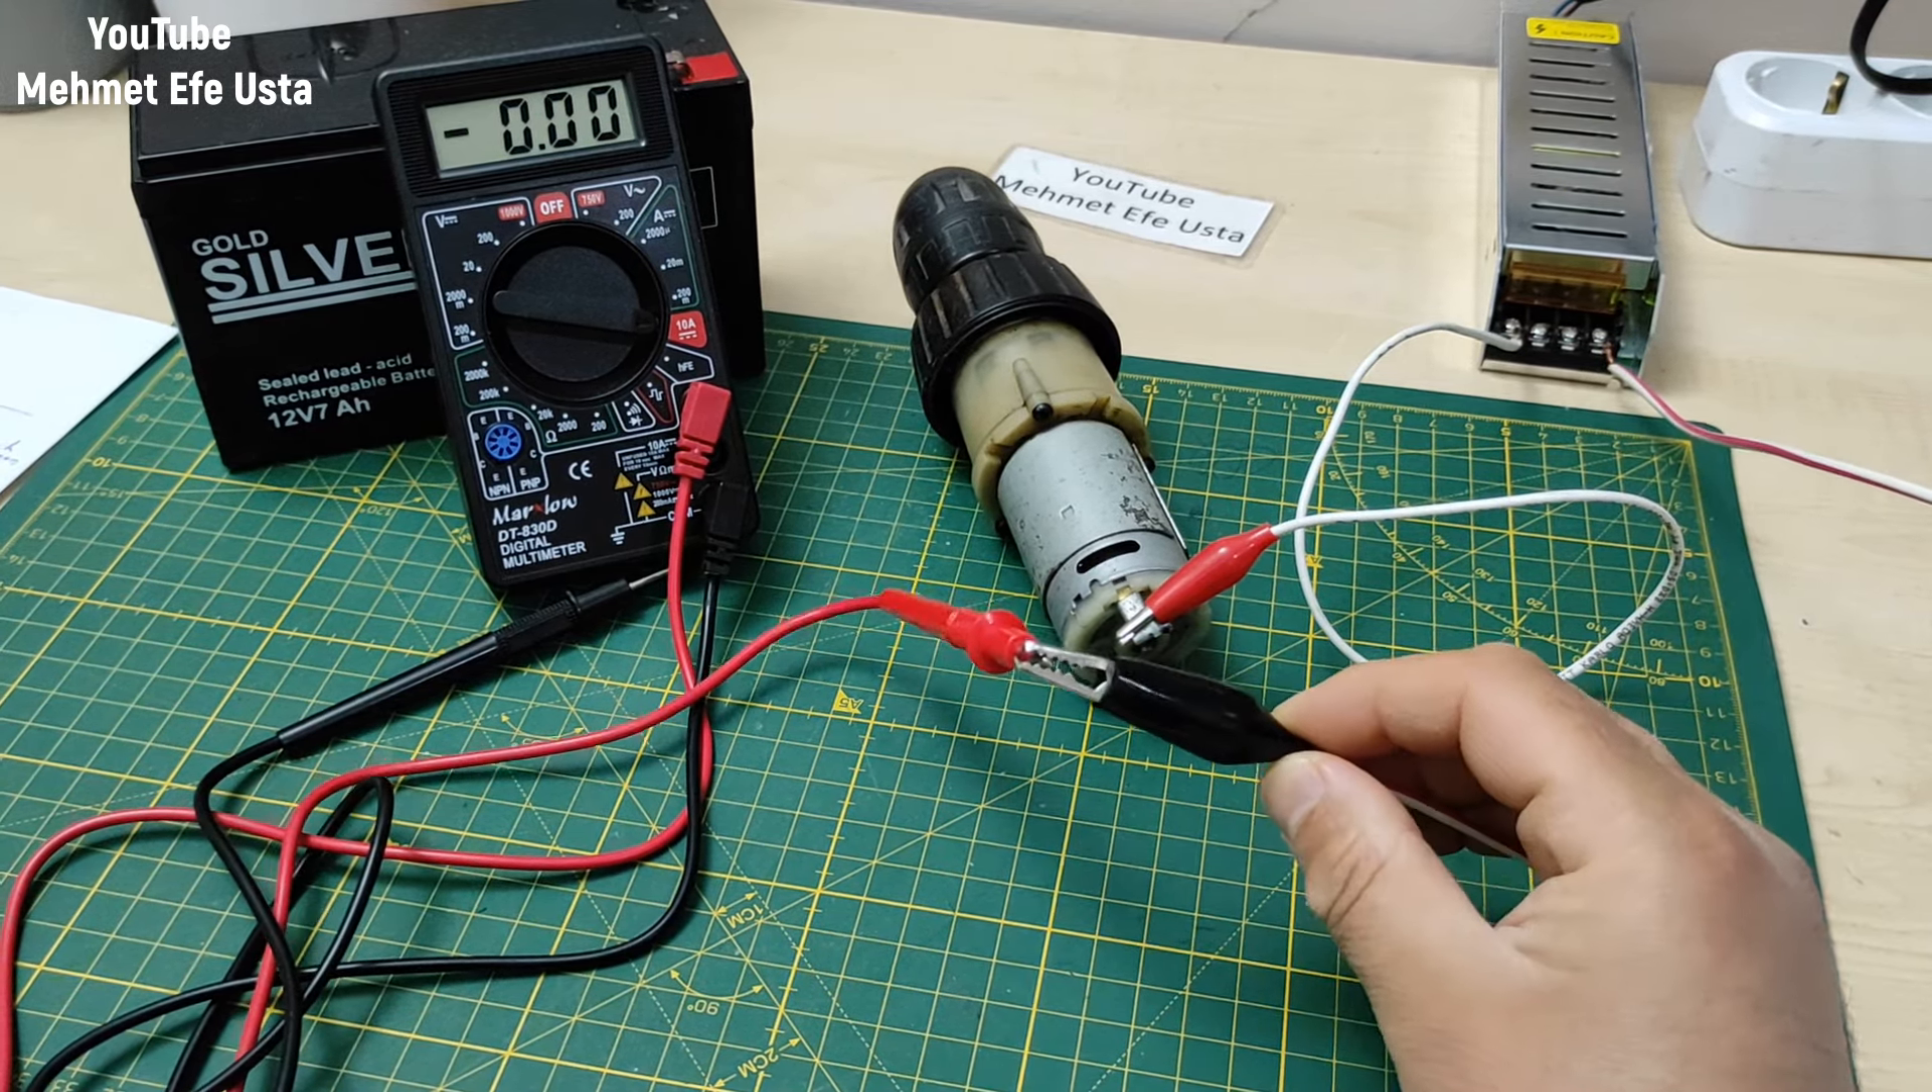Bakın kırmızı kablom matkabıma direkt bağlandı.